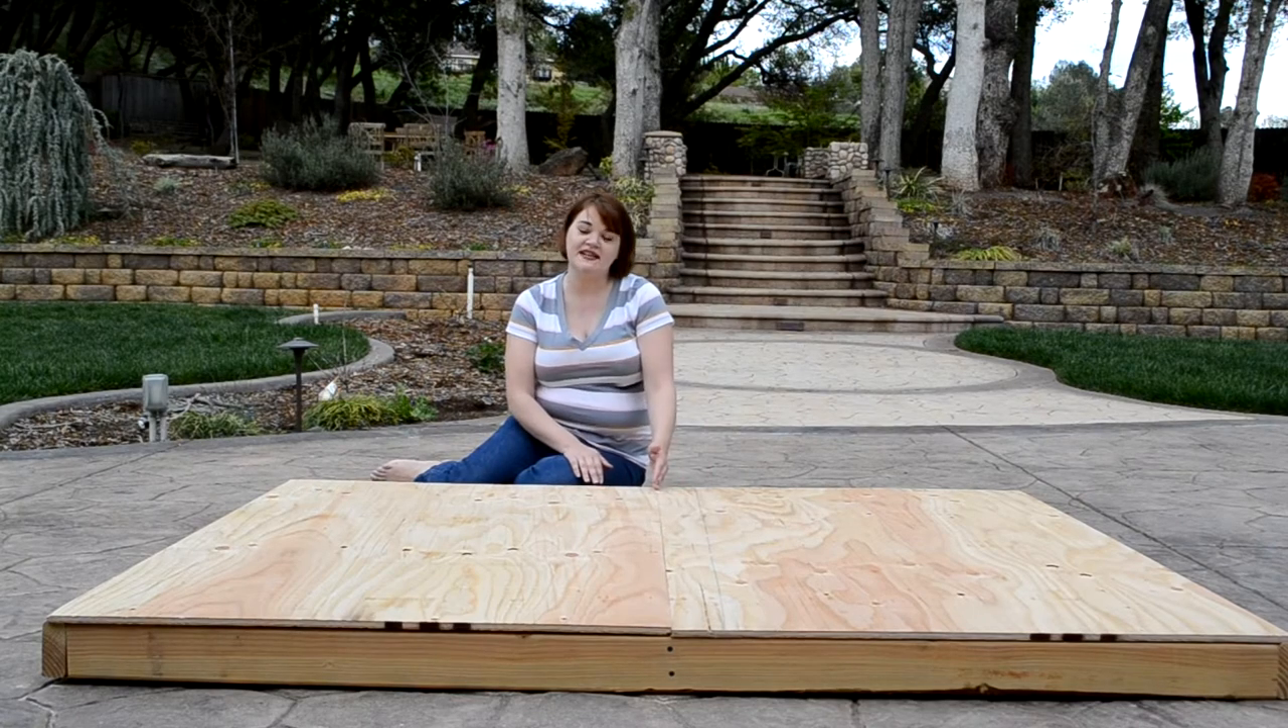So I have my two pieces here that are butted up against each other right down the middle.